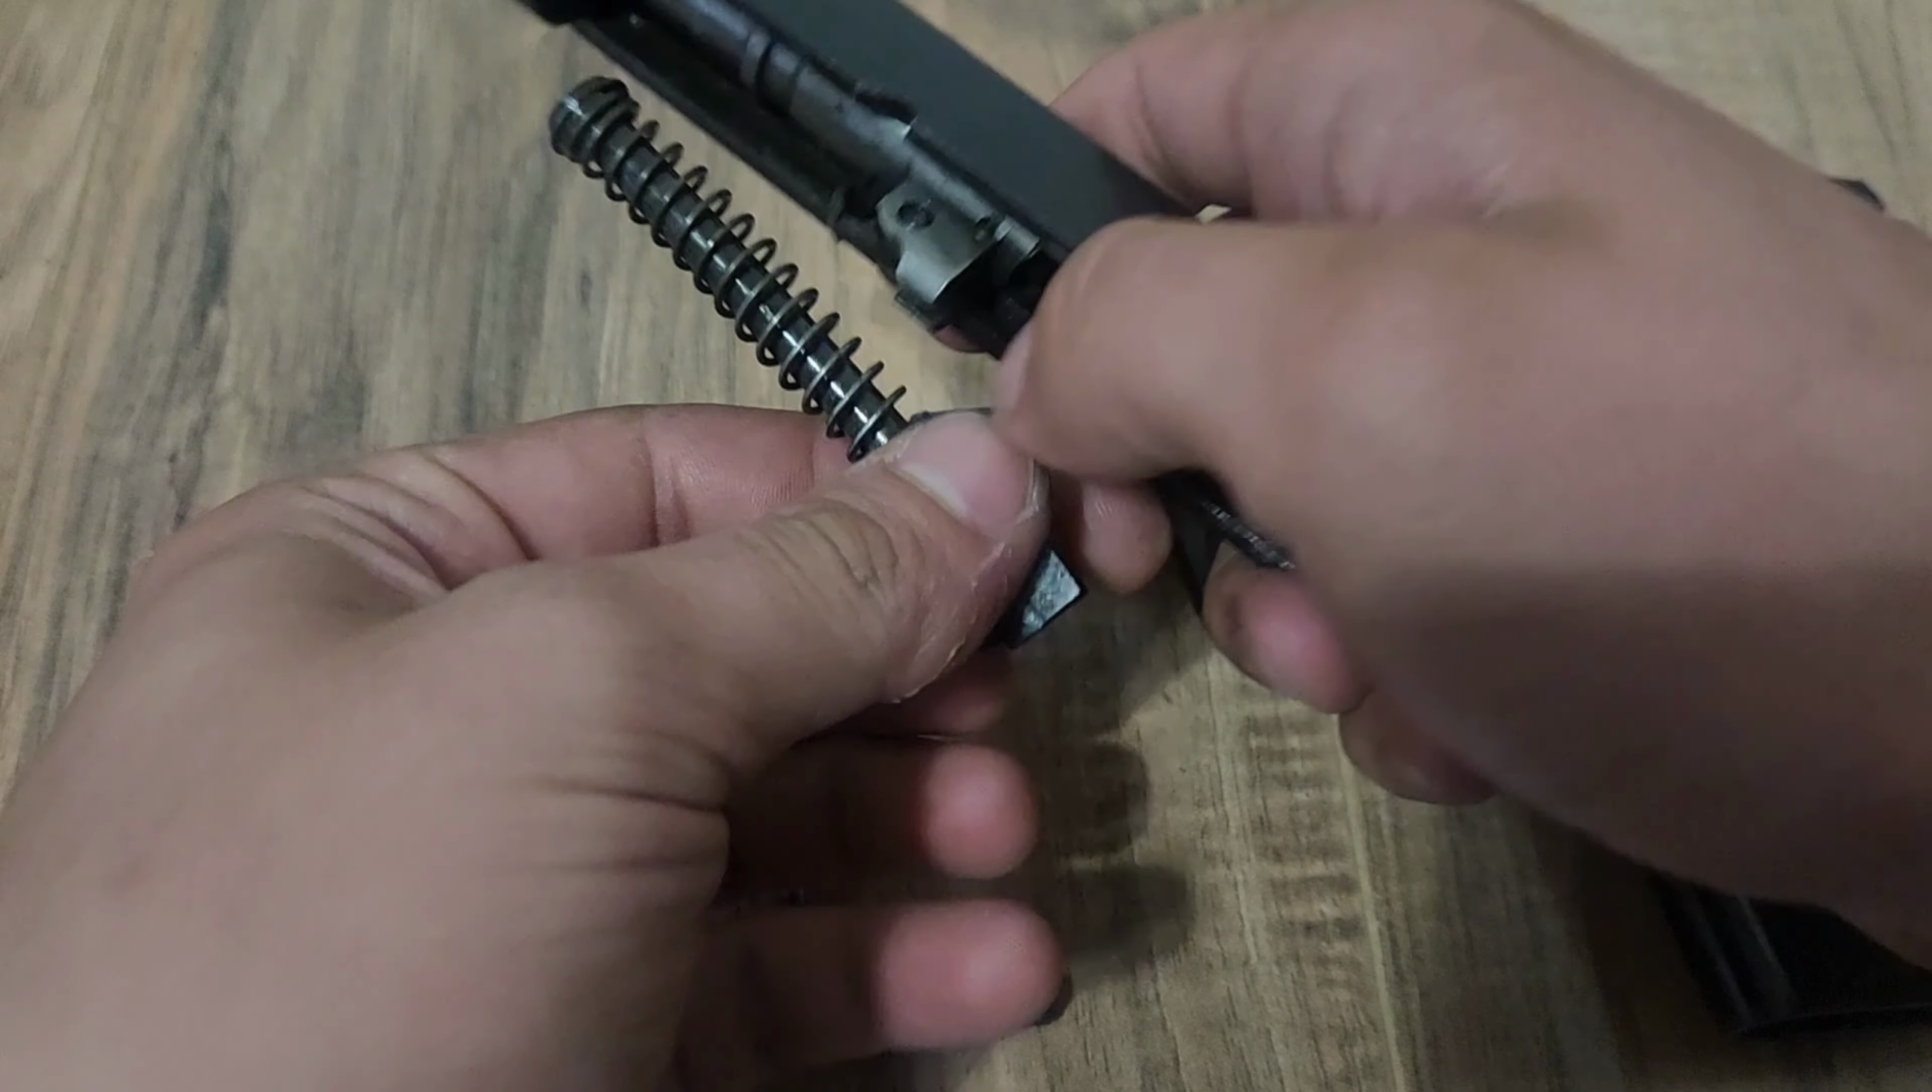That's your spring guide rod out.